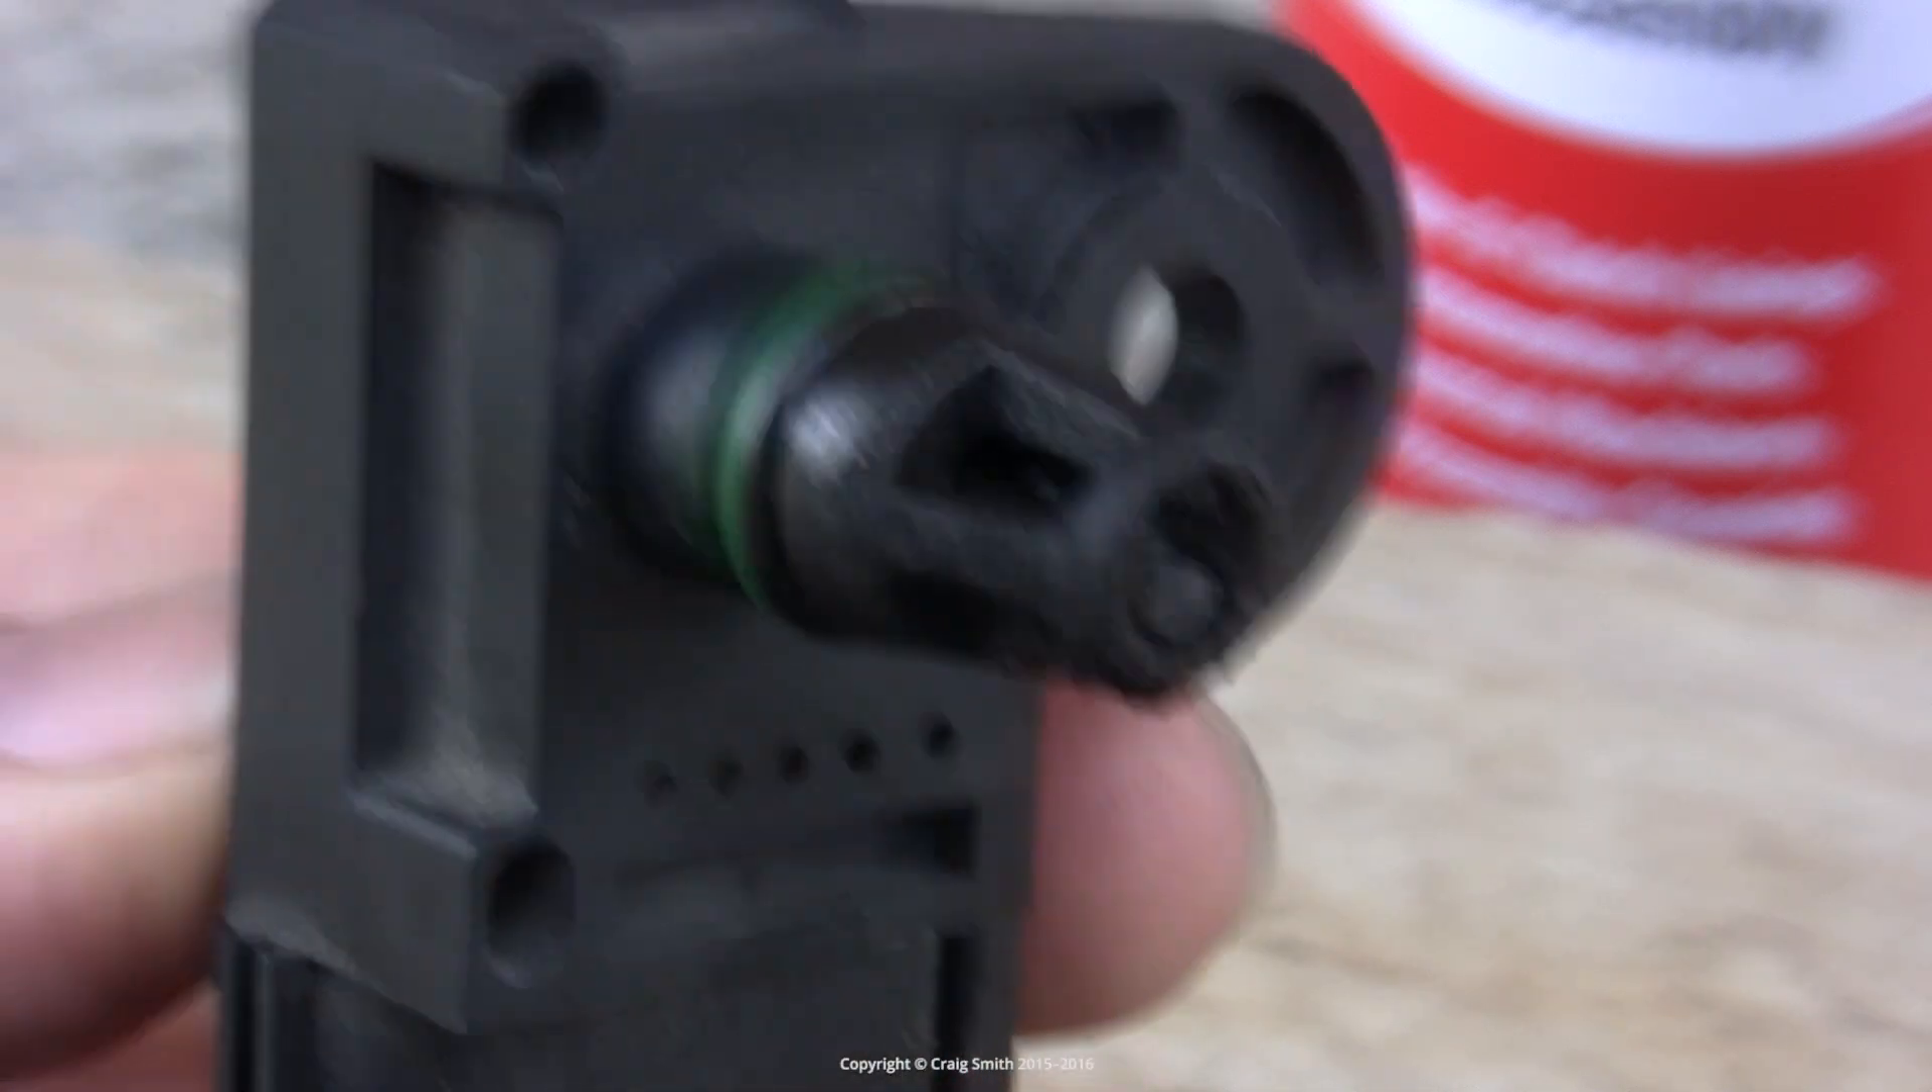And finally here is the MAP sensor removed from the manifold and you can see the o-ring seal there, that's the green thing.